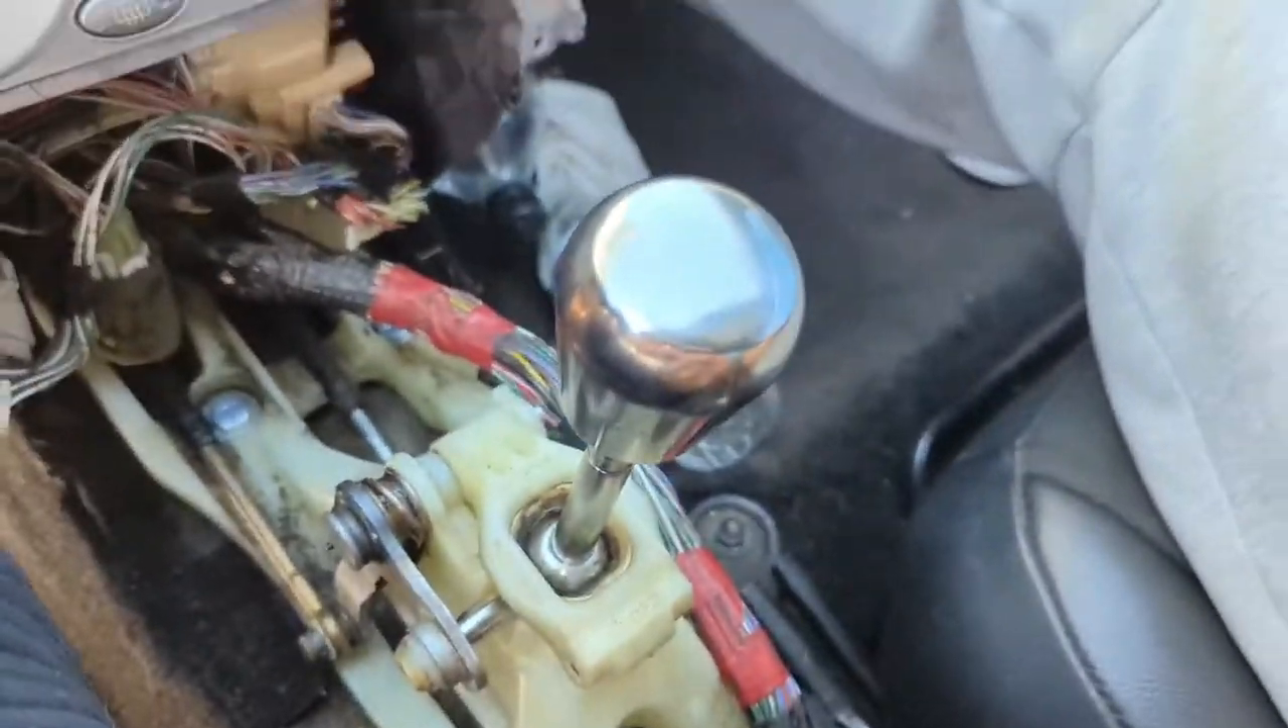So i got the whole shifter assembly reassembled and i got the shift knob that it comes with on.